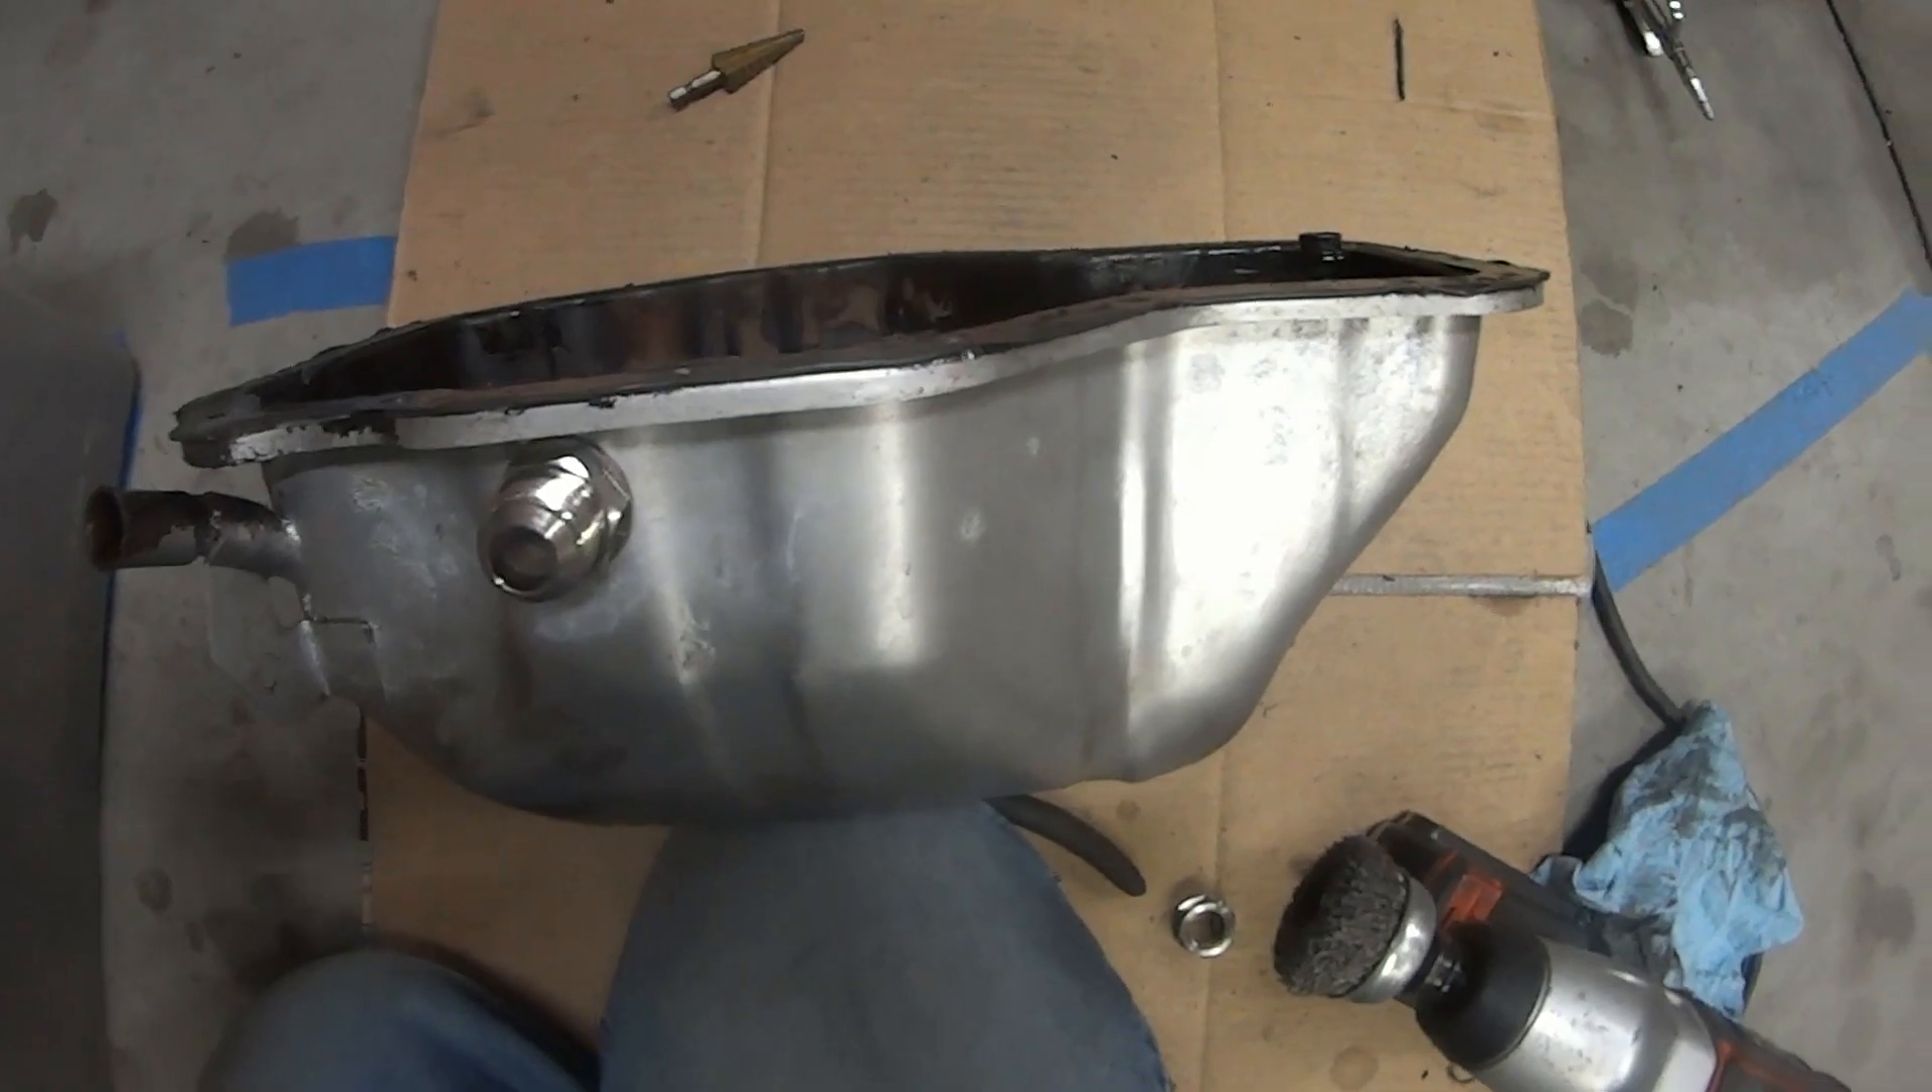And so I picked my spot, I drilled a hole with my stepper drill bit and then you can see this big fitting fits right in there.